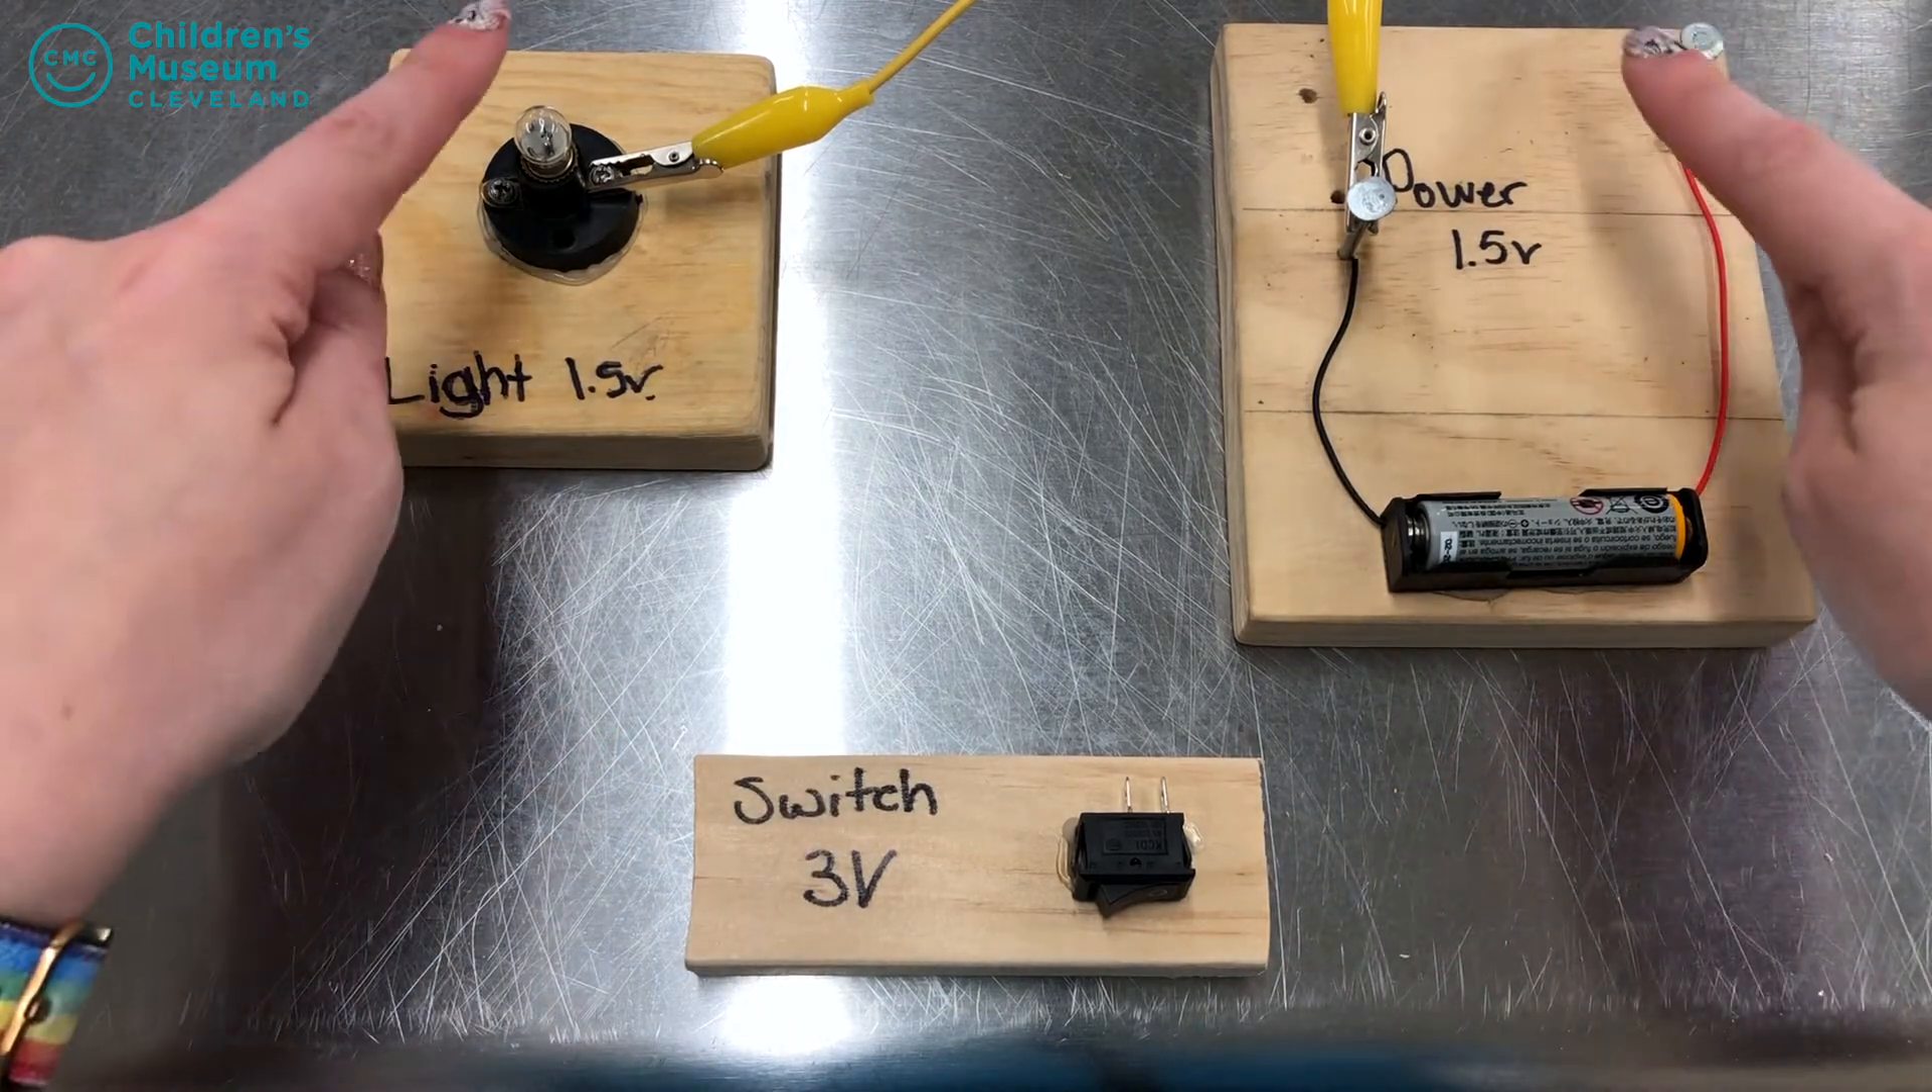As you can see, my light didn't turn on because I still have open parts of my circuit I still need to fill in.